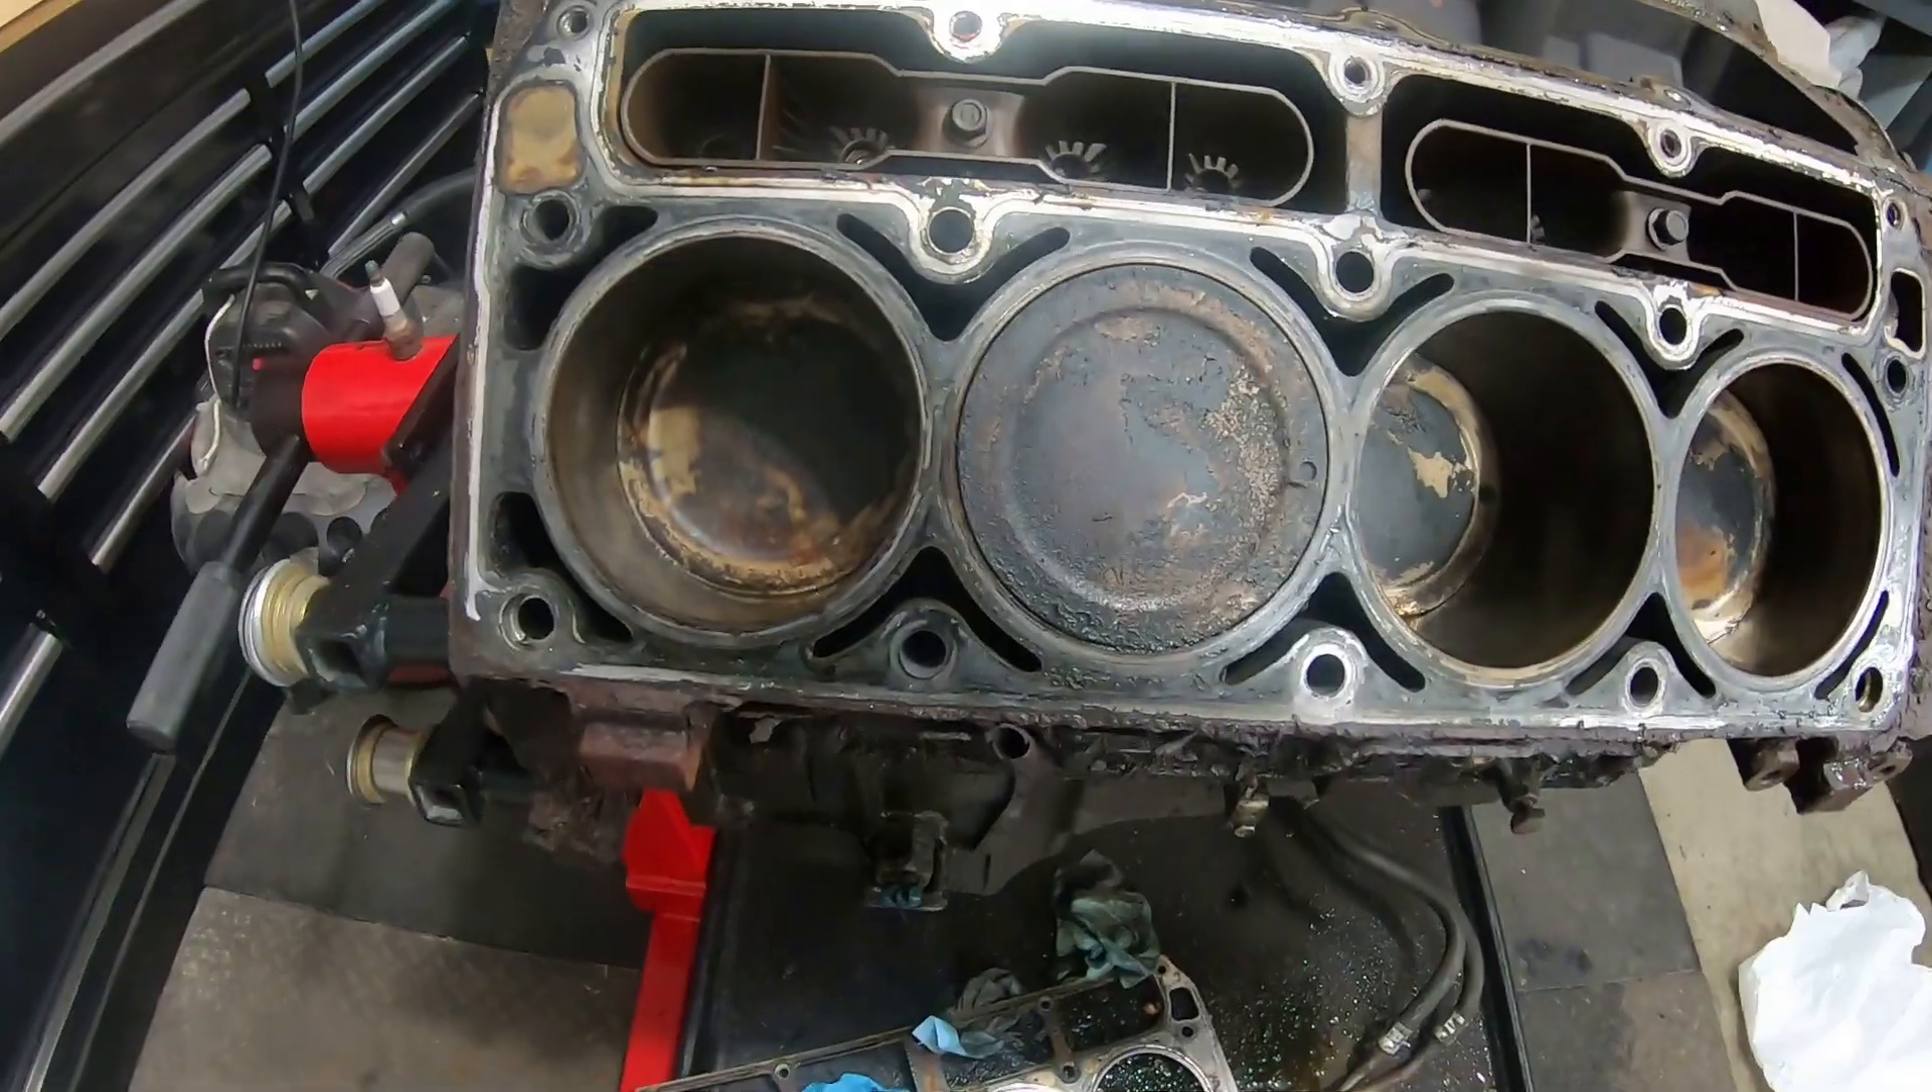So I got the first head off.